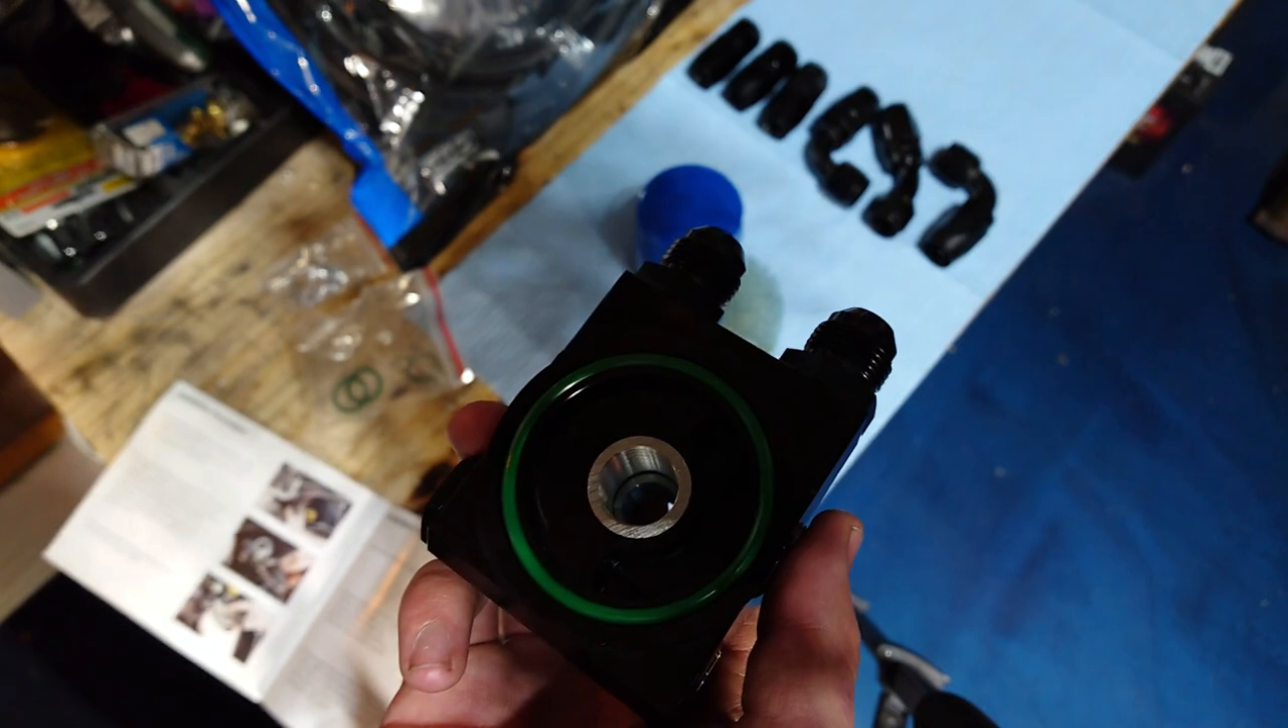And to make sure everything's nice and sealed up, they provide you with an O -ring that fits nicely in this slot.